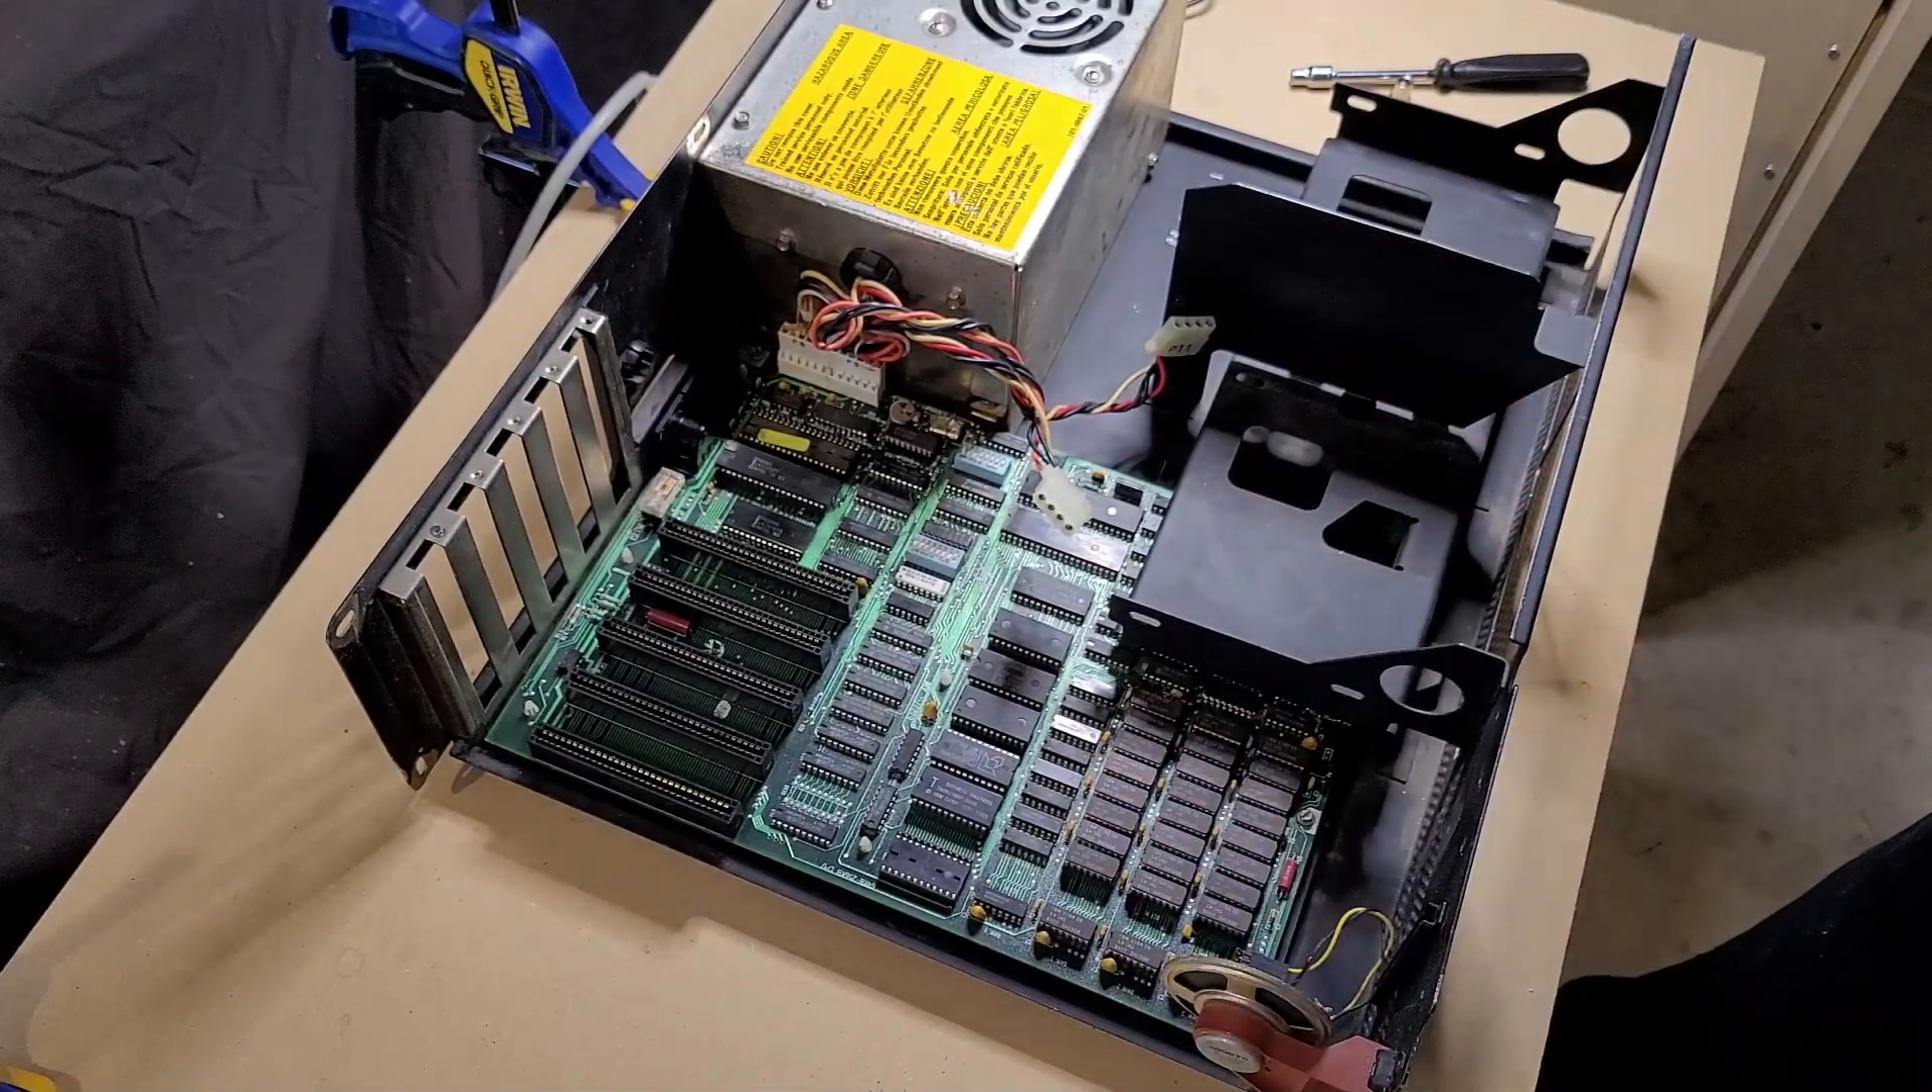Okay, I think that's the motherboard all reattached.